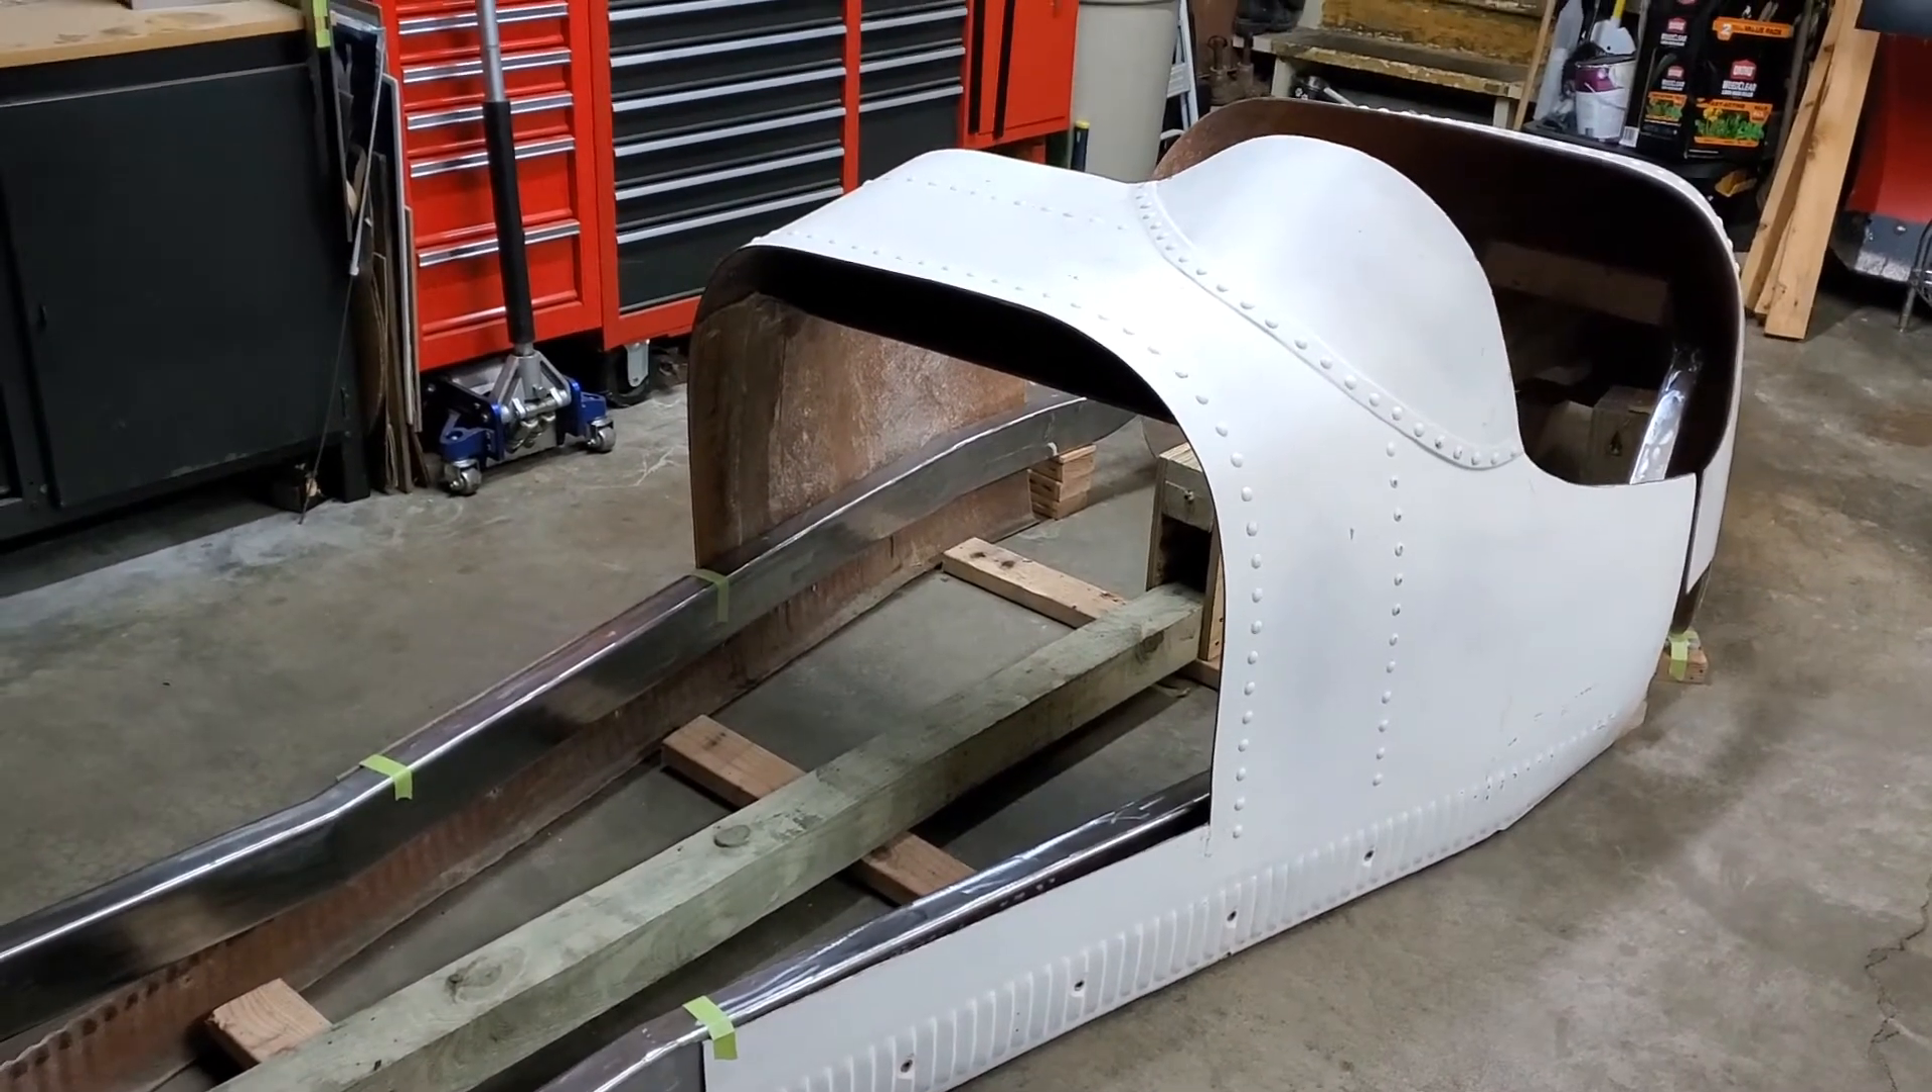As you can see, the body has been trimmed compared to how it was when I first got it, and the frame rails have been set into place for the first time, which is pretty exciting.